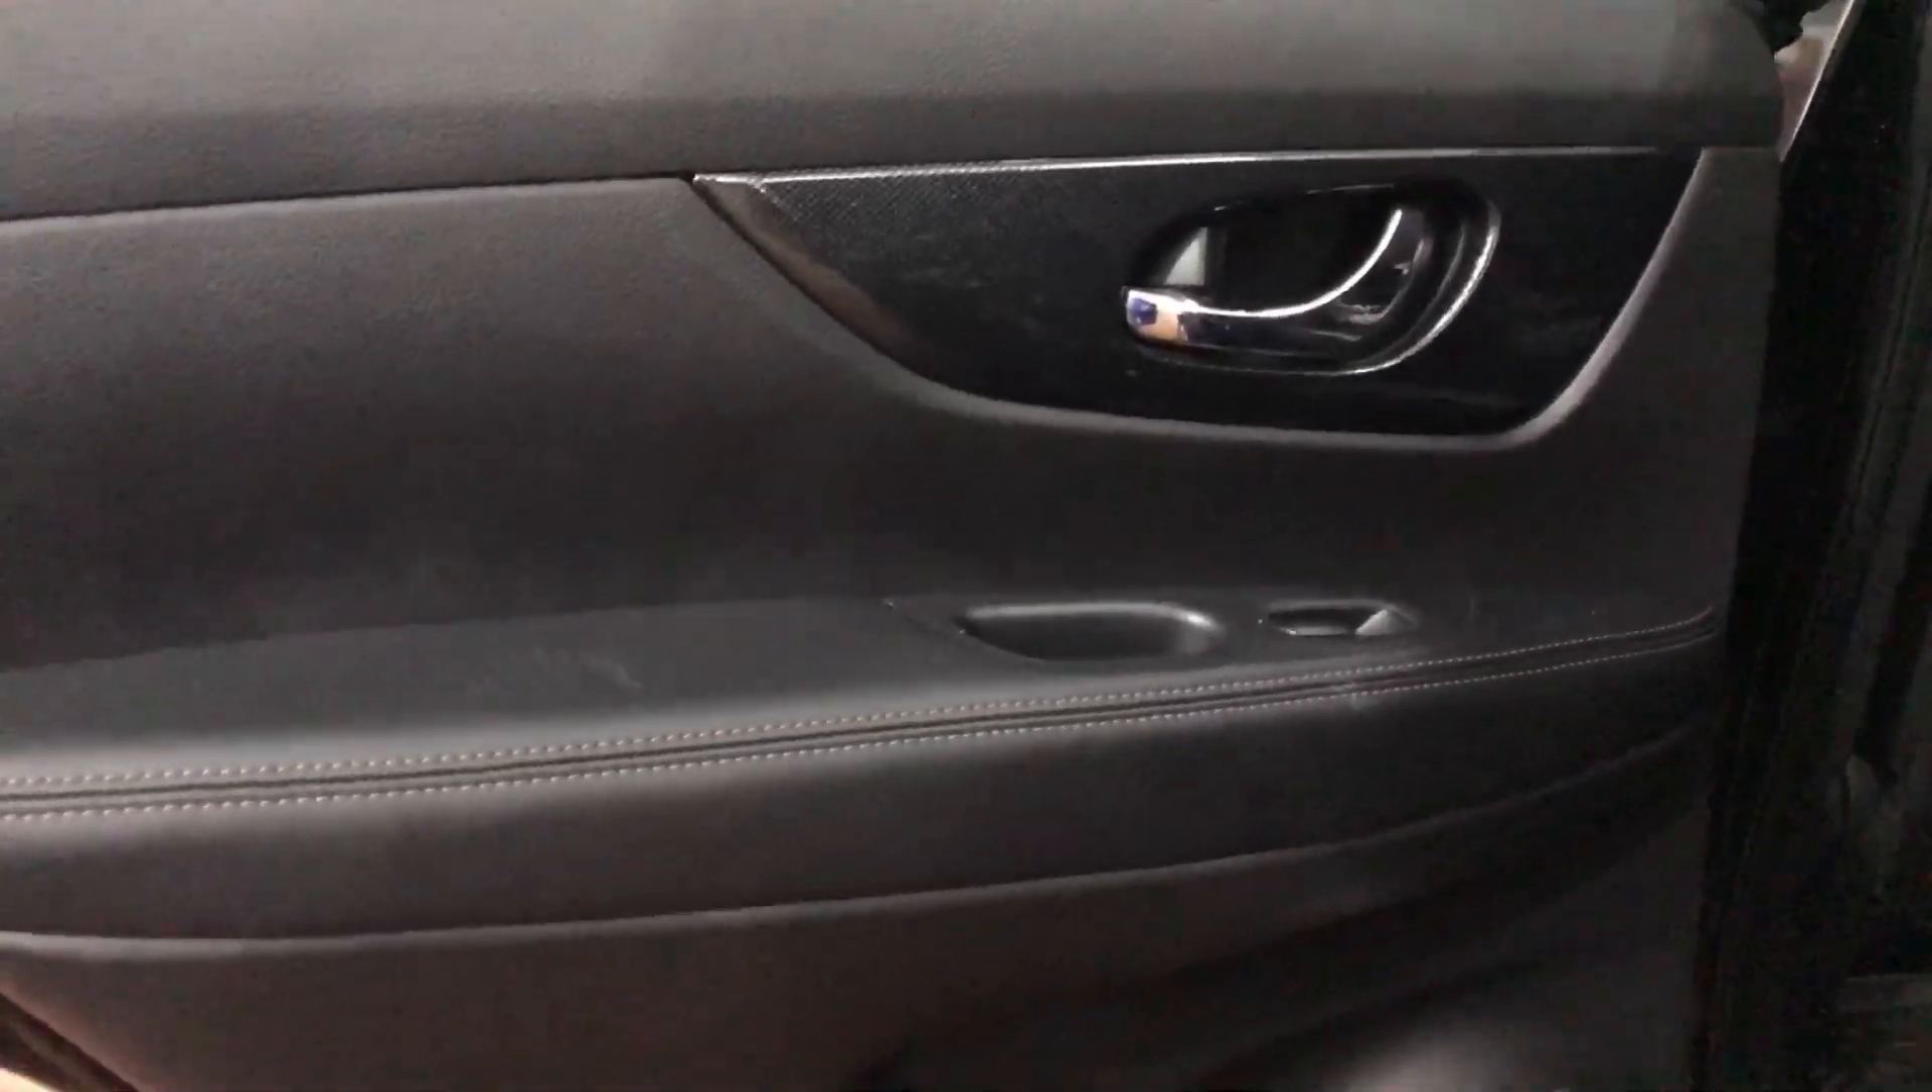Закончили собирать обшивки дверей на автомобиле nissan x-trail все стоит на своих местах.